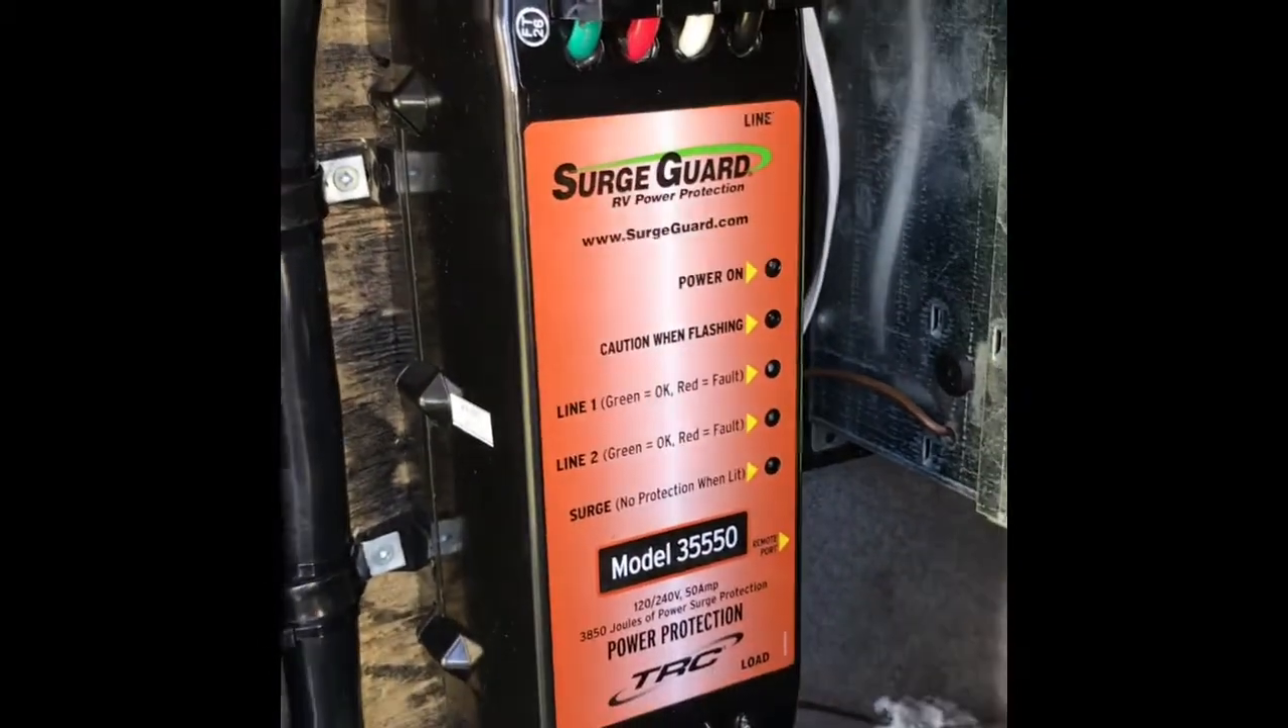As I said, it goes off into that control box or the disconnect box and there's the unit fully installed right there.